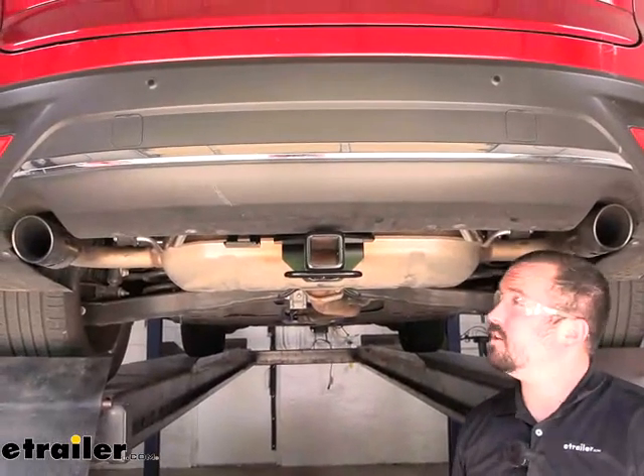We are officially done with the installation of our hitch.